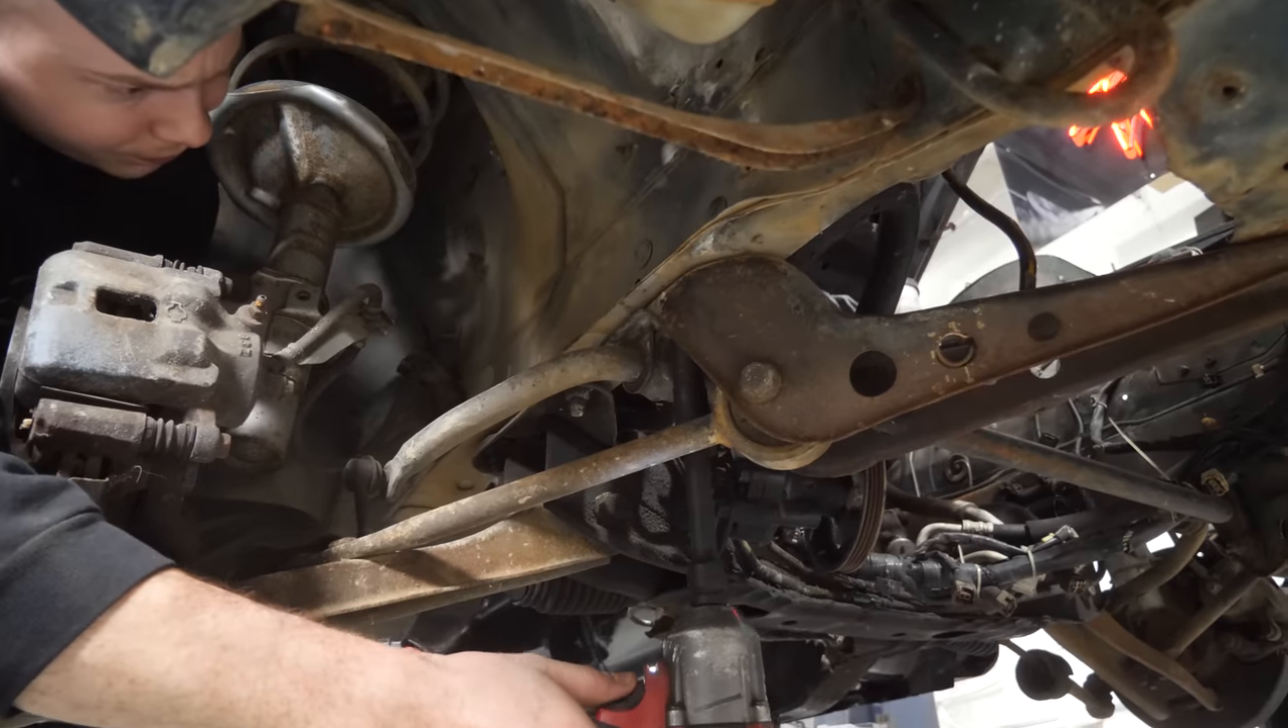The suspension is still in the car, so what we have to do now is remove that.